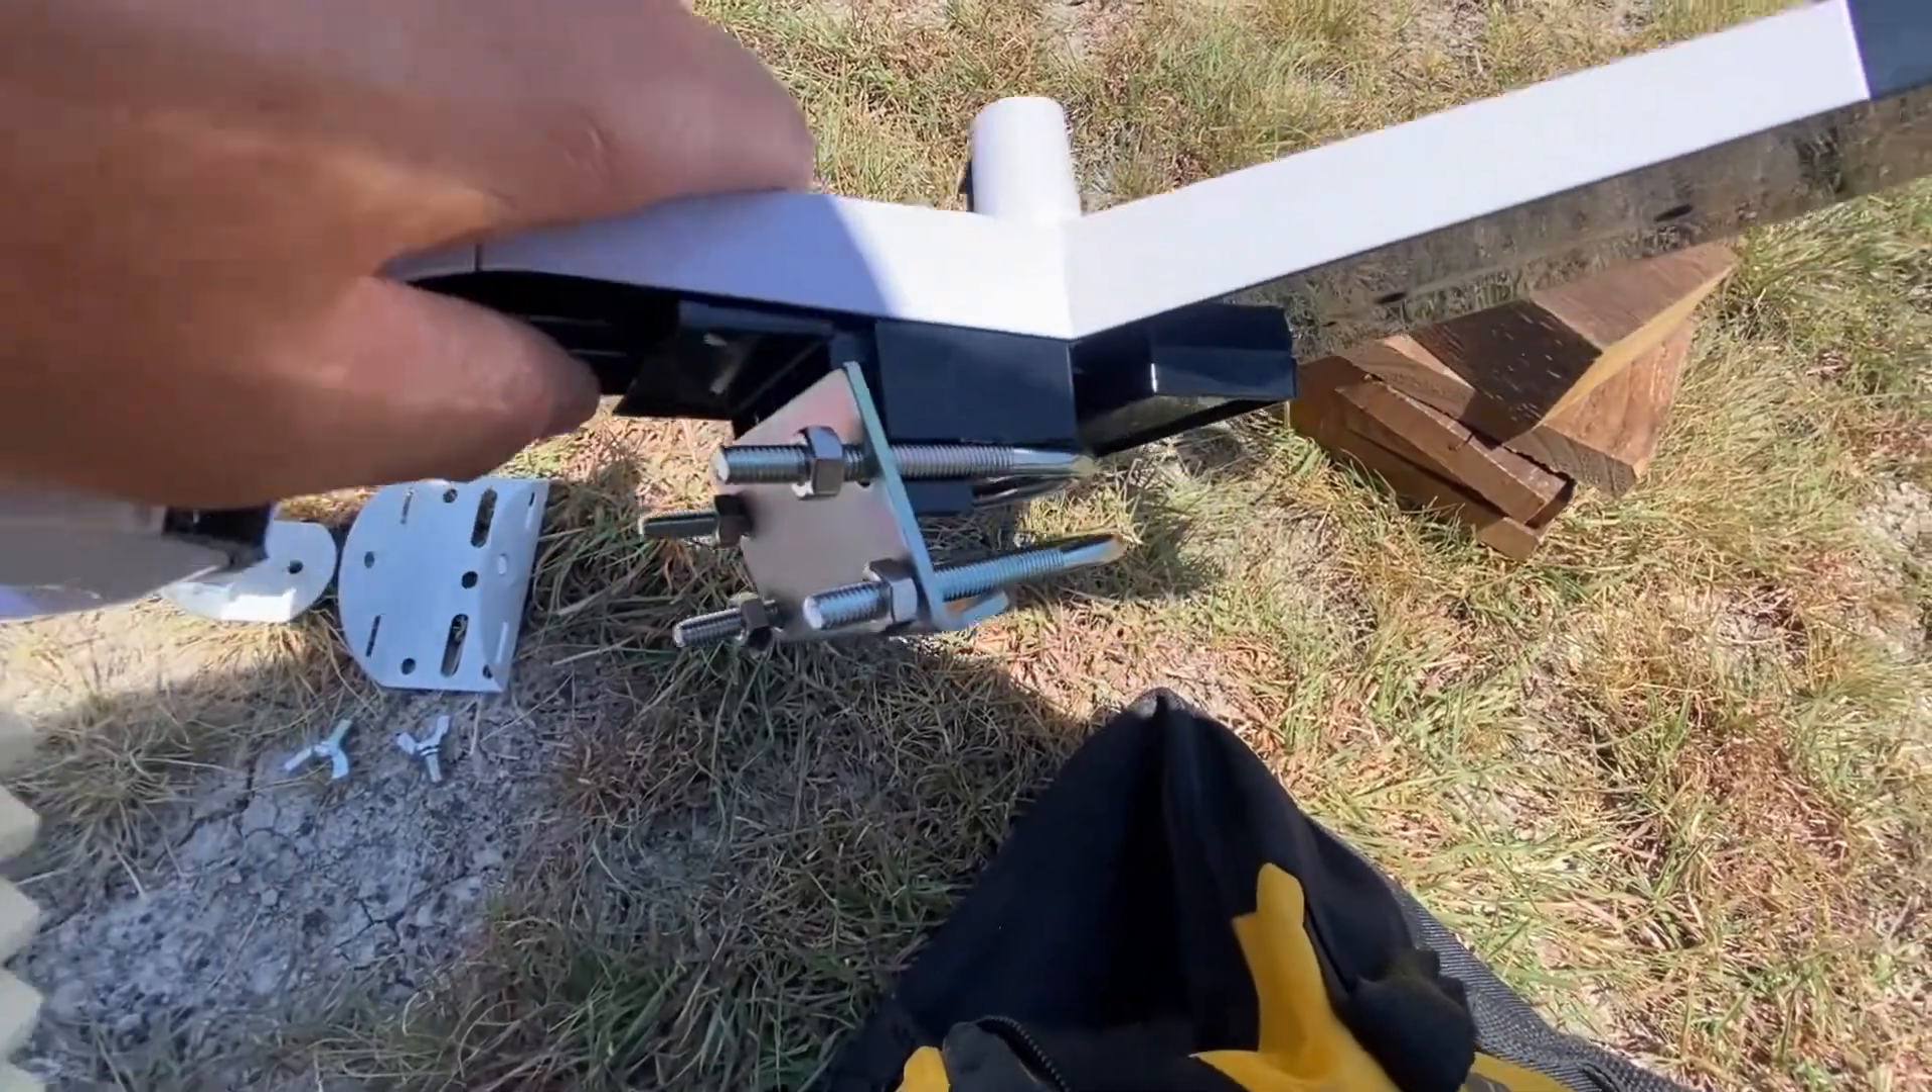So we have both the U-bolts on the weather station.